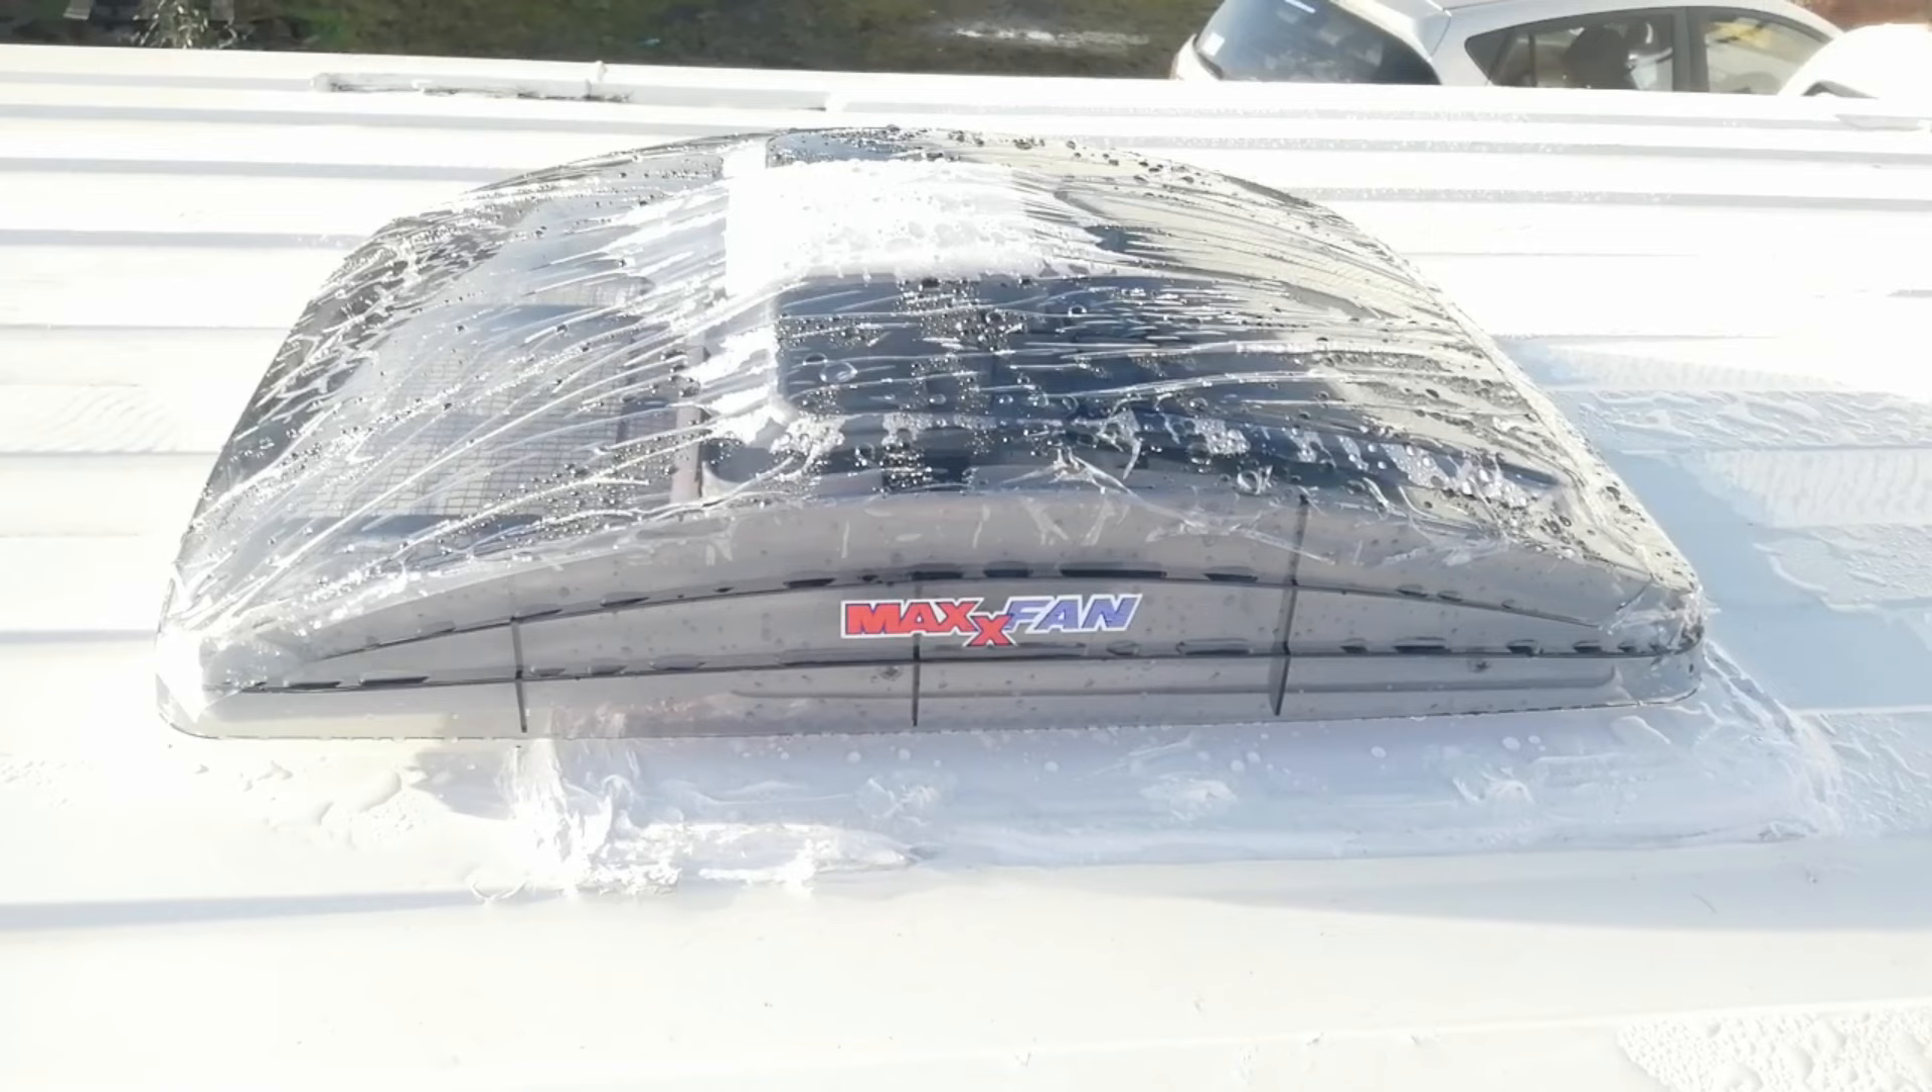So I now have the max fan fitted And every other hole in the roof has been drilled and sealed.